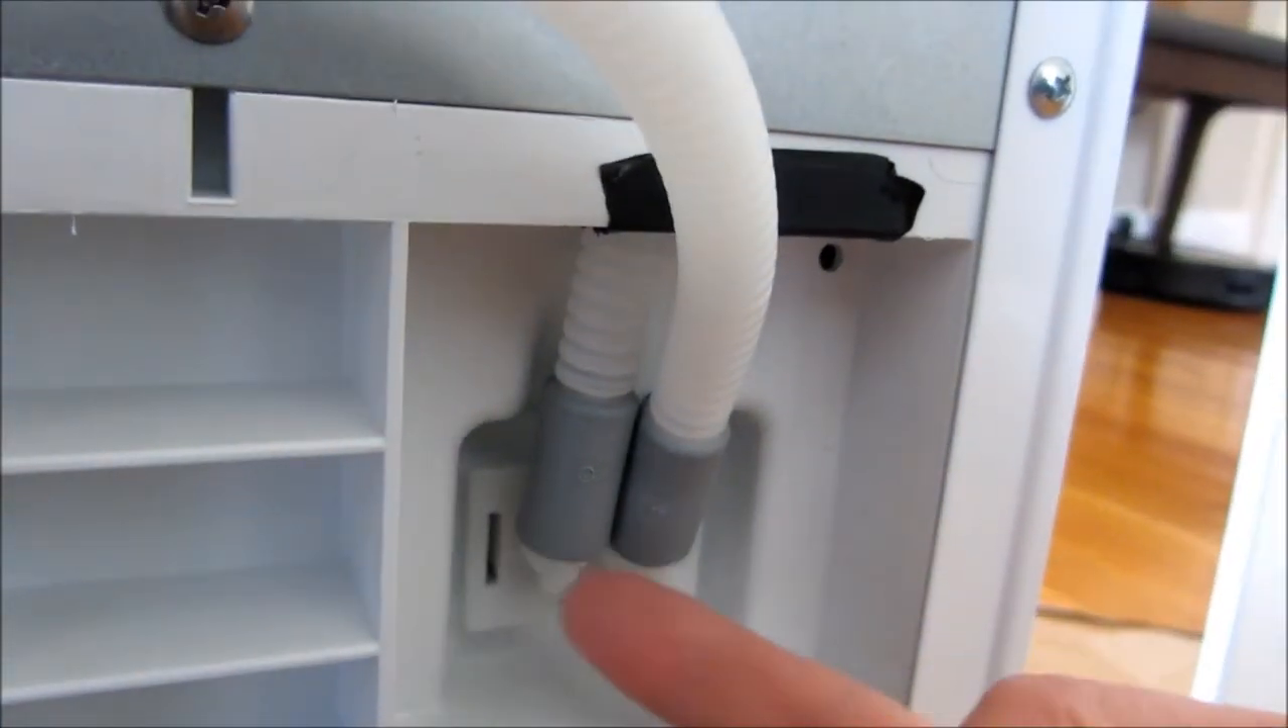So you'll notice here, I got the hose attached right there. So this here is just the empty hook.